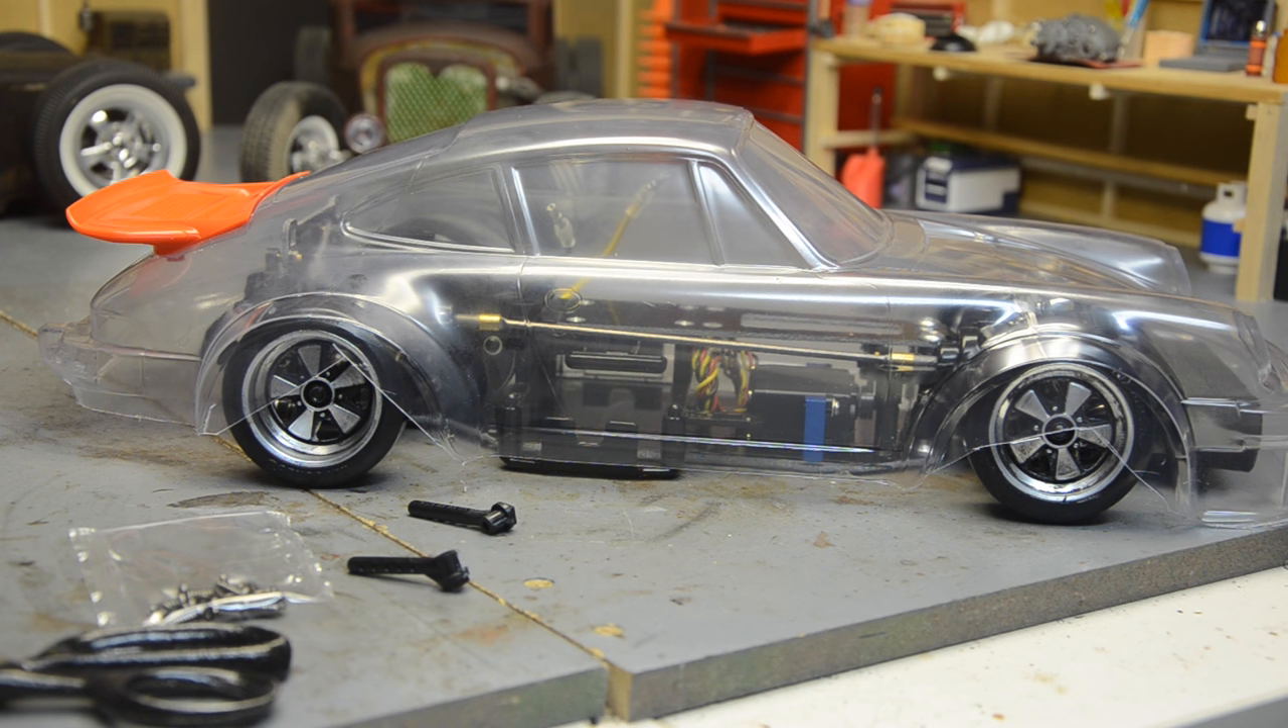At least we got the wheels on and done. They look good.